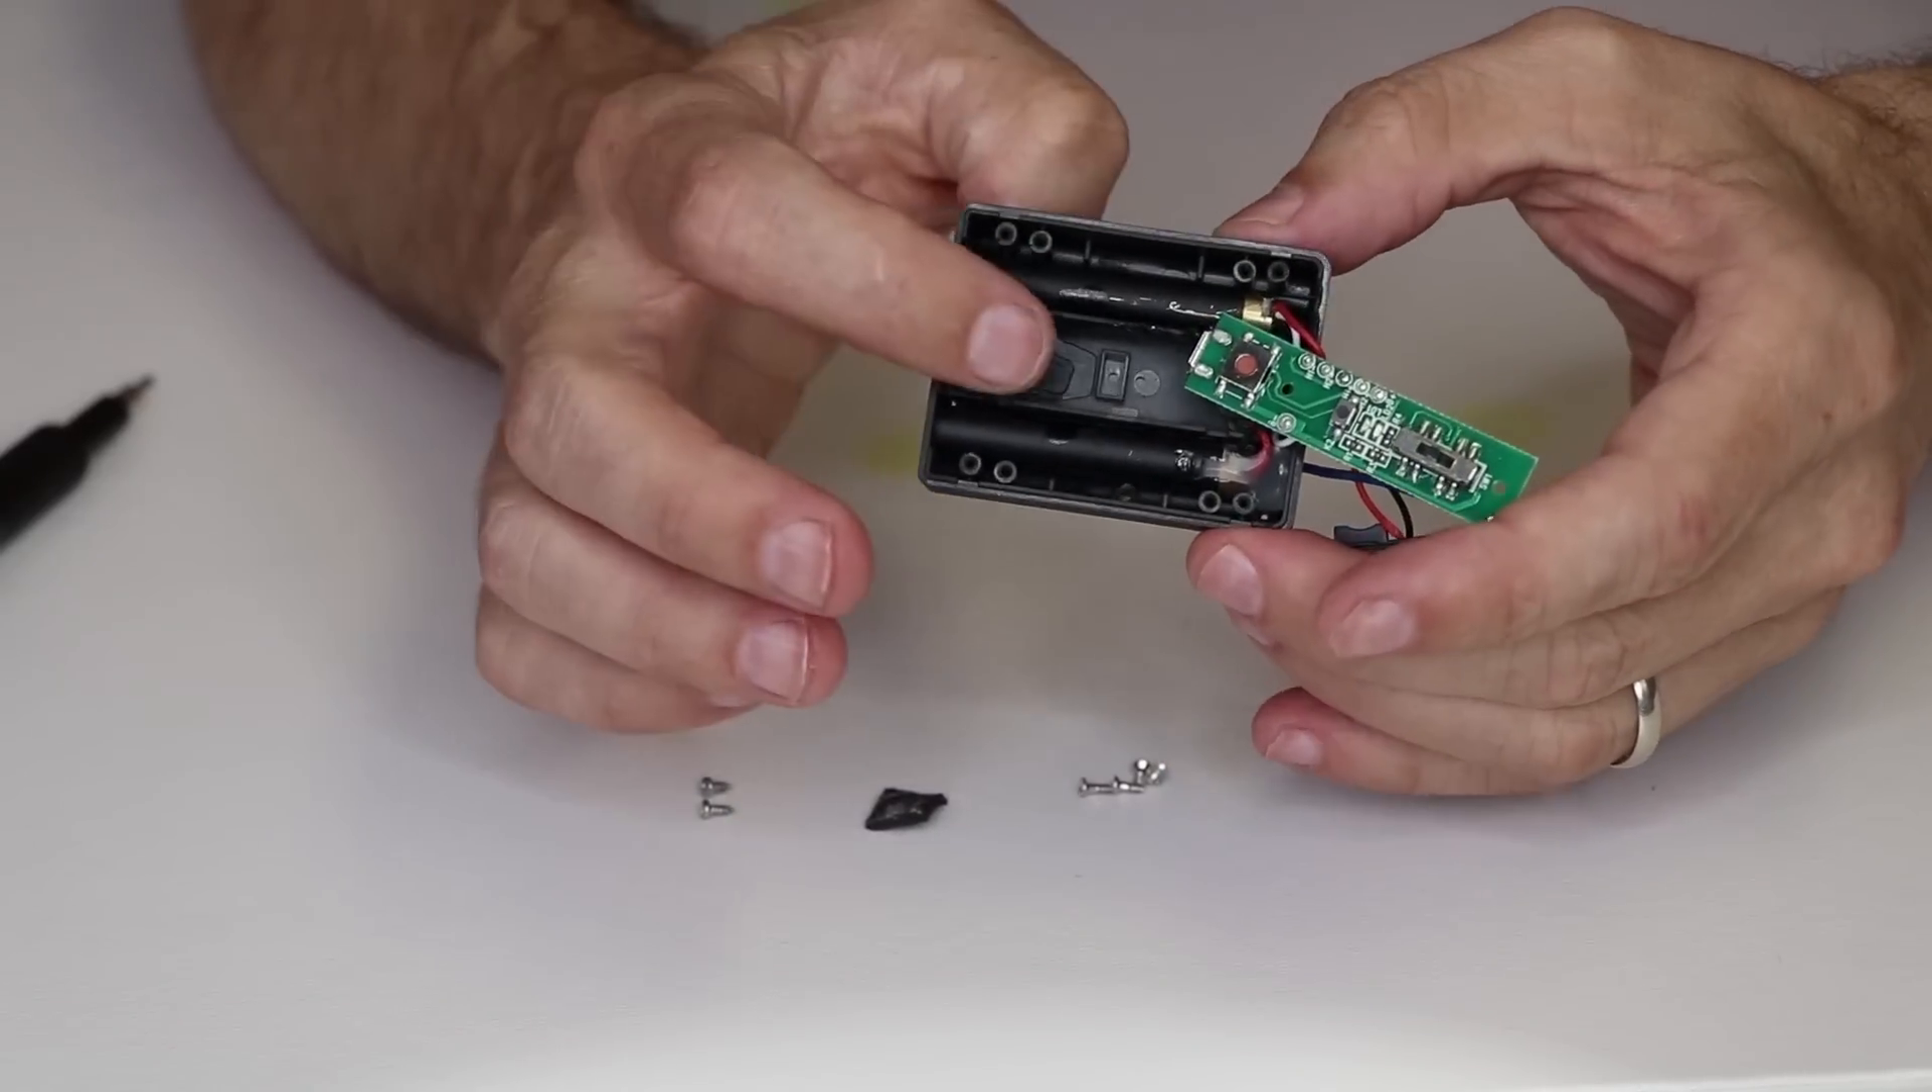And here we have the board removed.